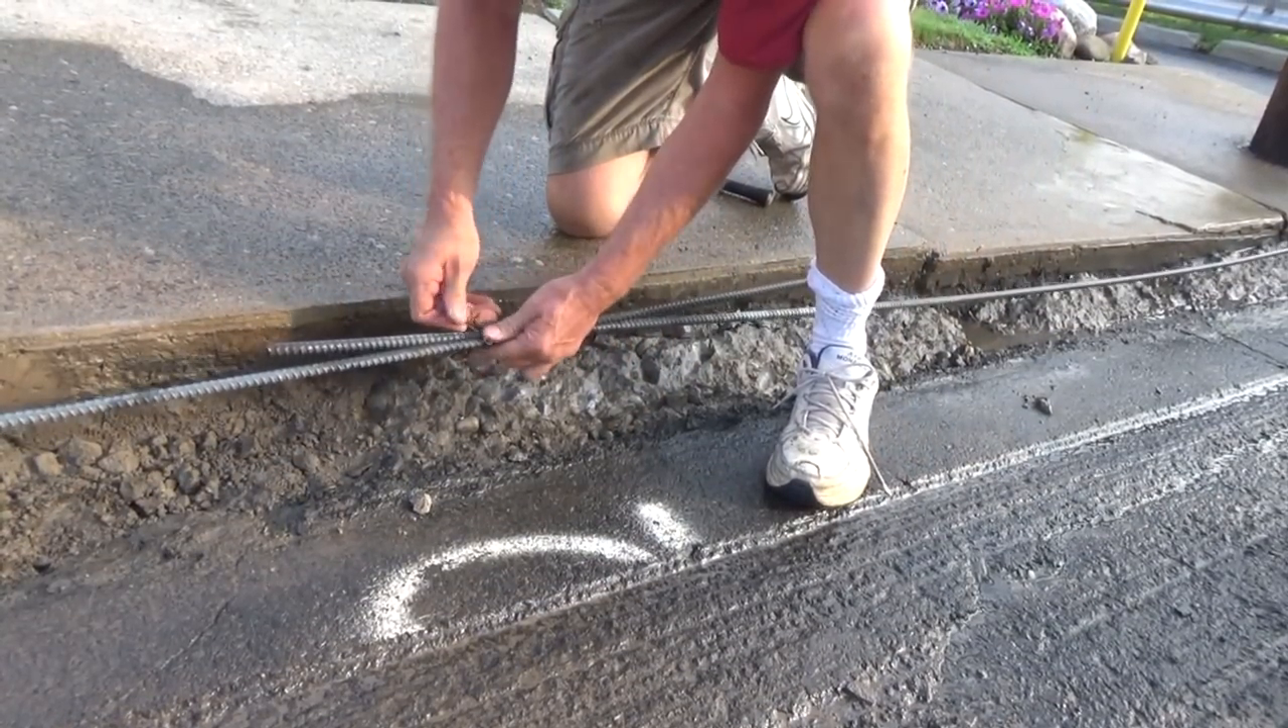I've got my rebar in and I'm going to tie them together so they stay.